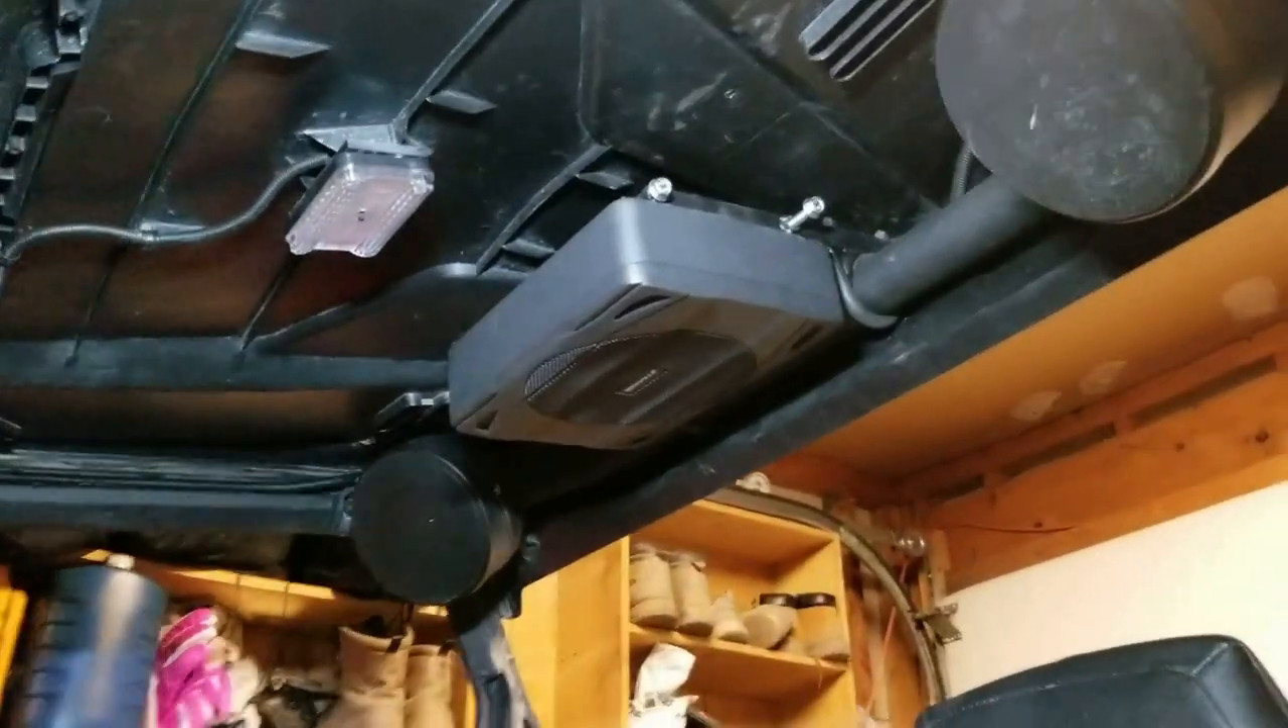All right, so we got the subwoofer installed.